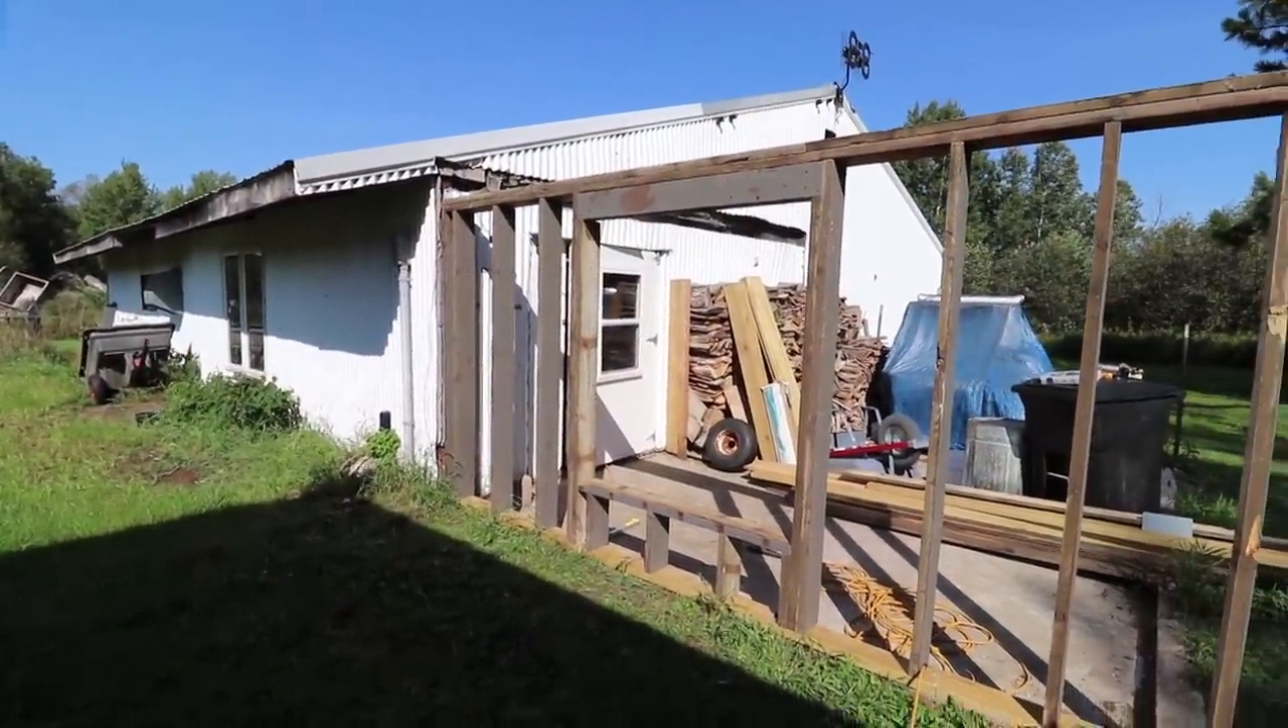The first wall is all framed up. Just need to put some sheathing on there, which I don't have.